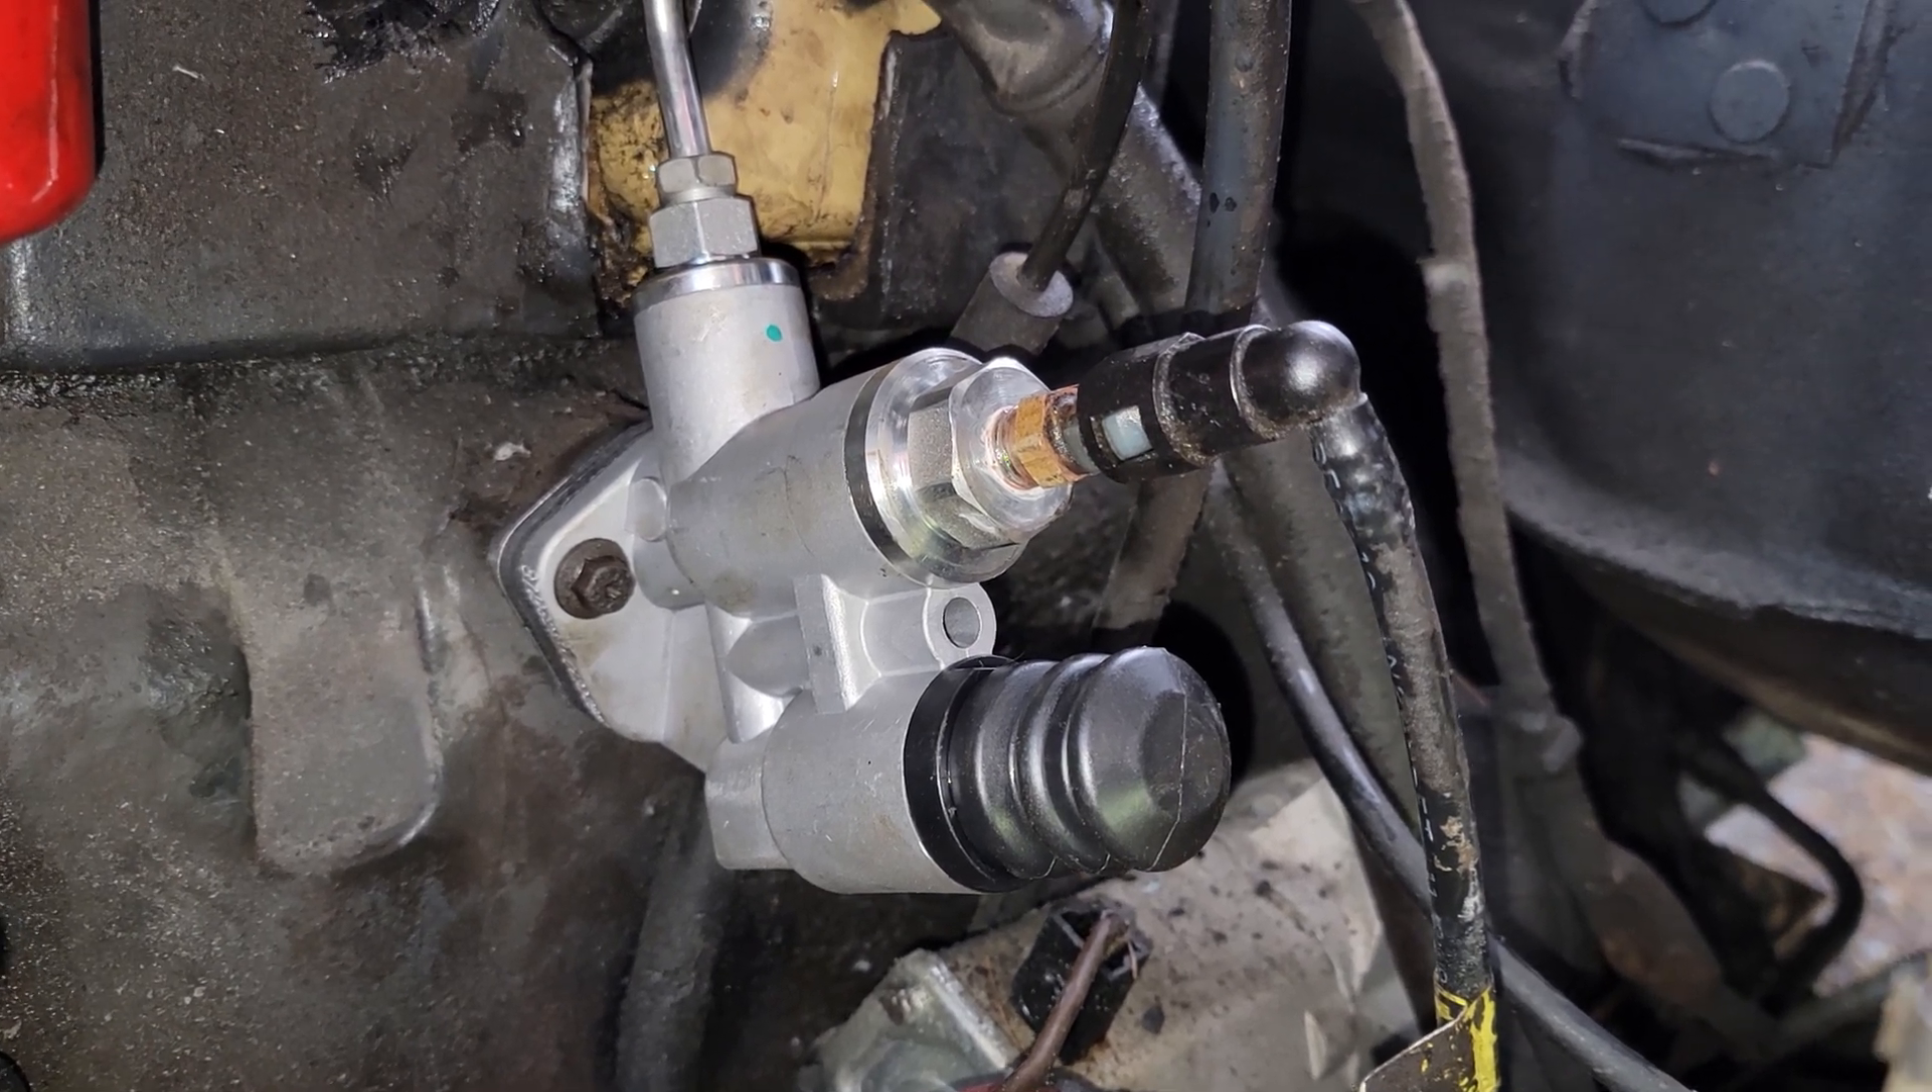So at this point our, uh, new HVLP lift pump is installed.